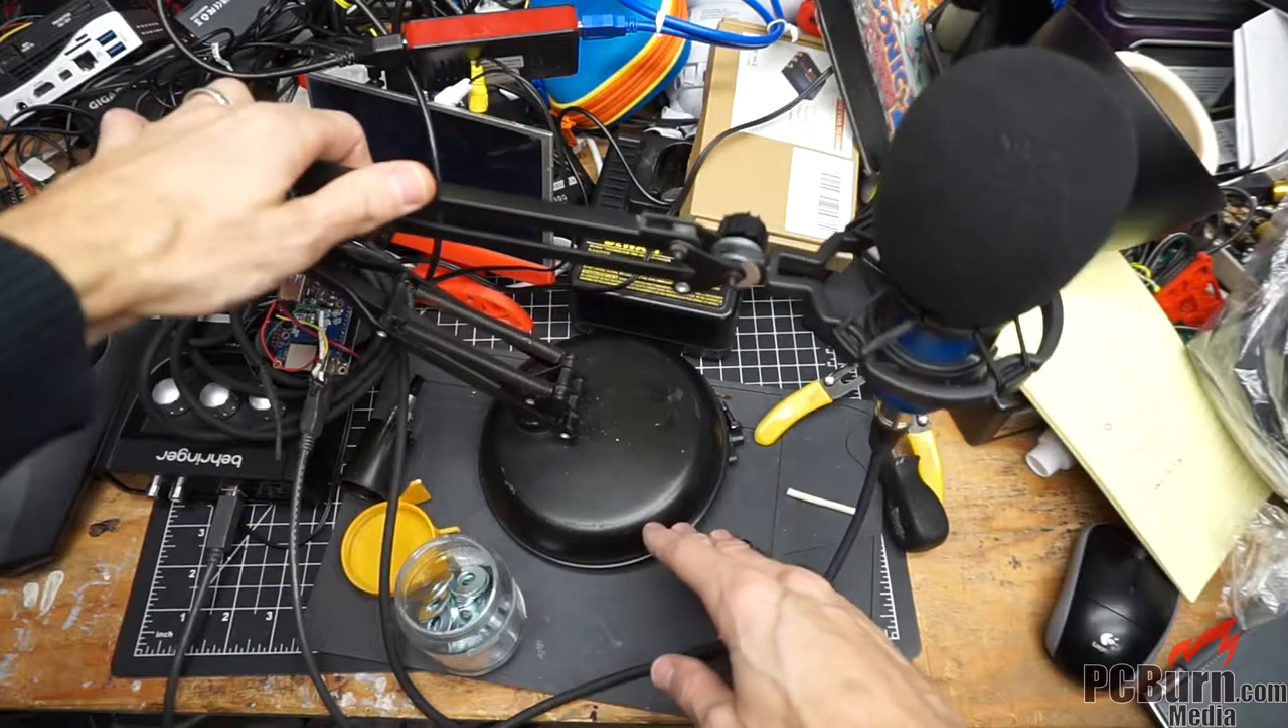Got a mini swing arm set up for the microphone now. That appears to be working pretty well.